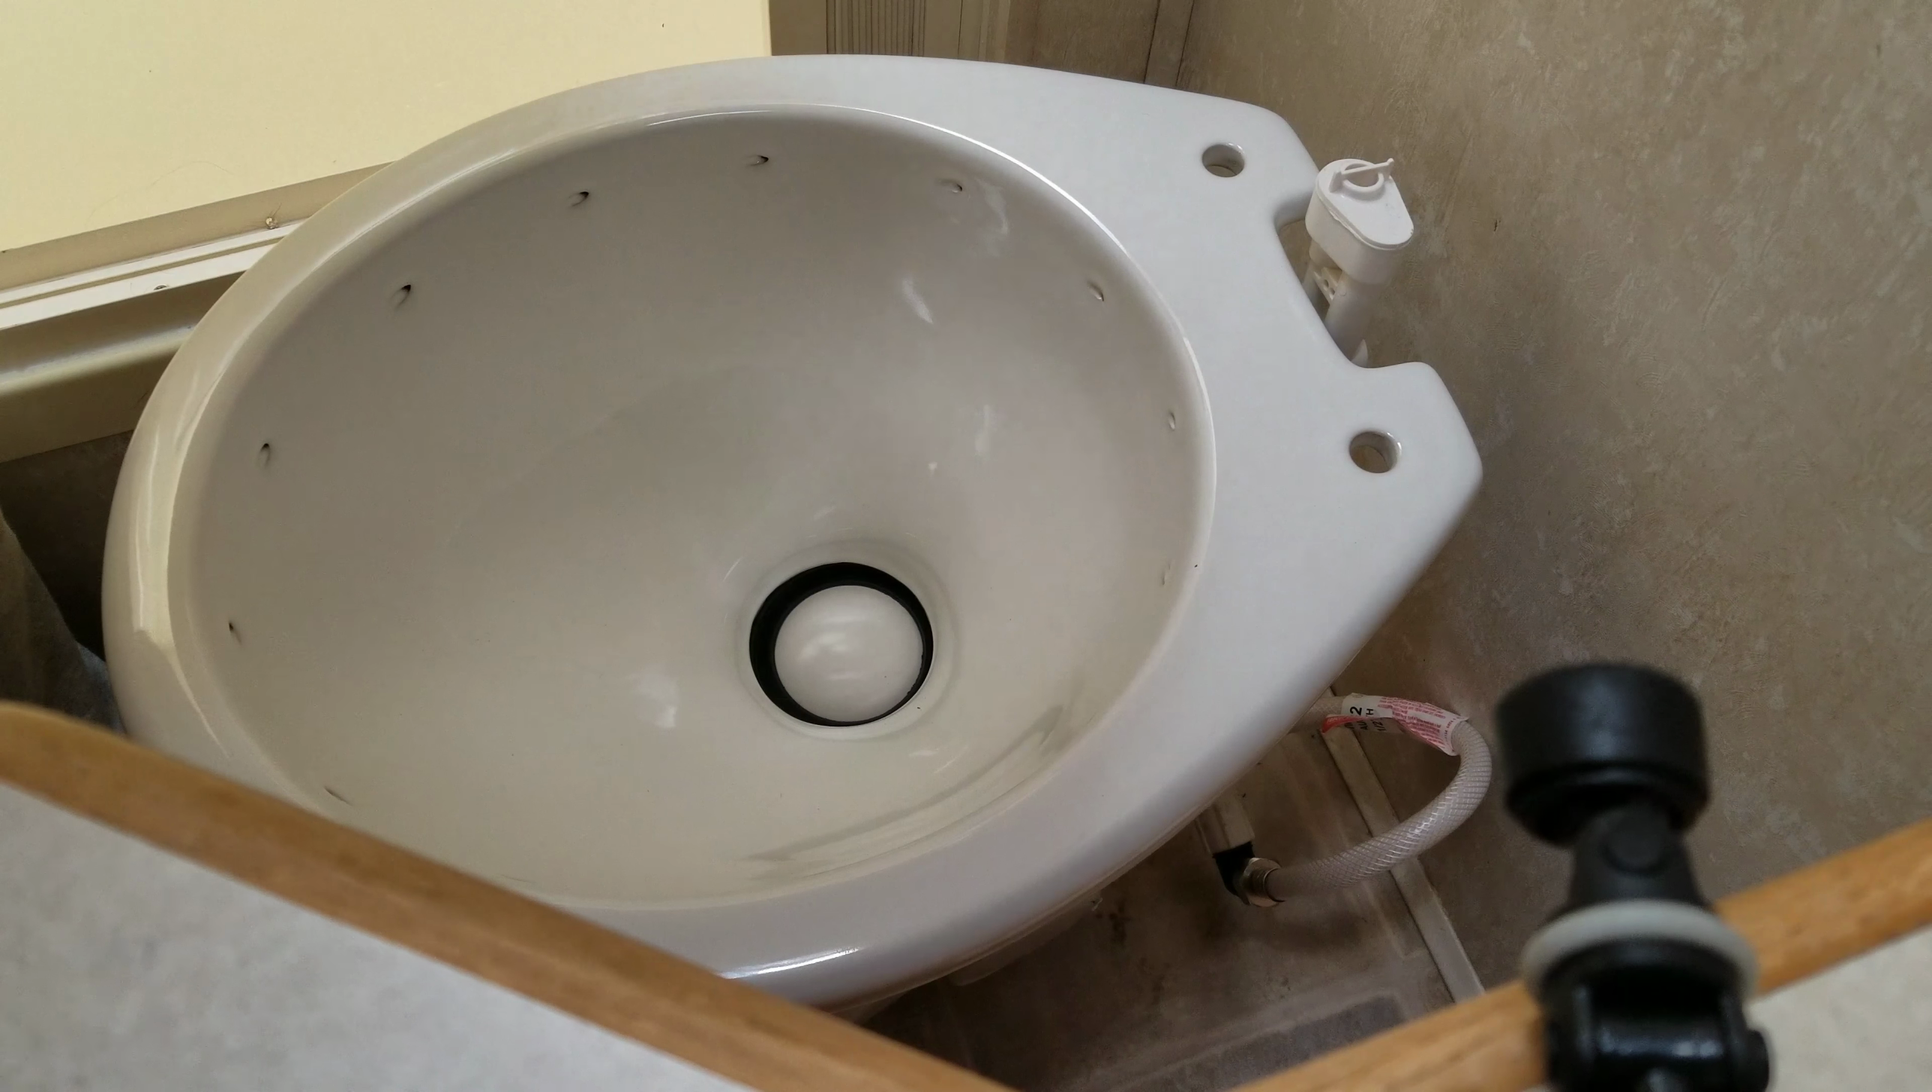There we removed the old seat.